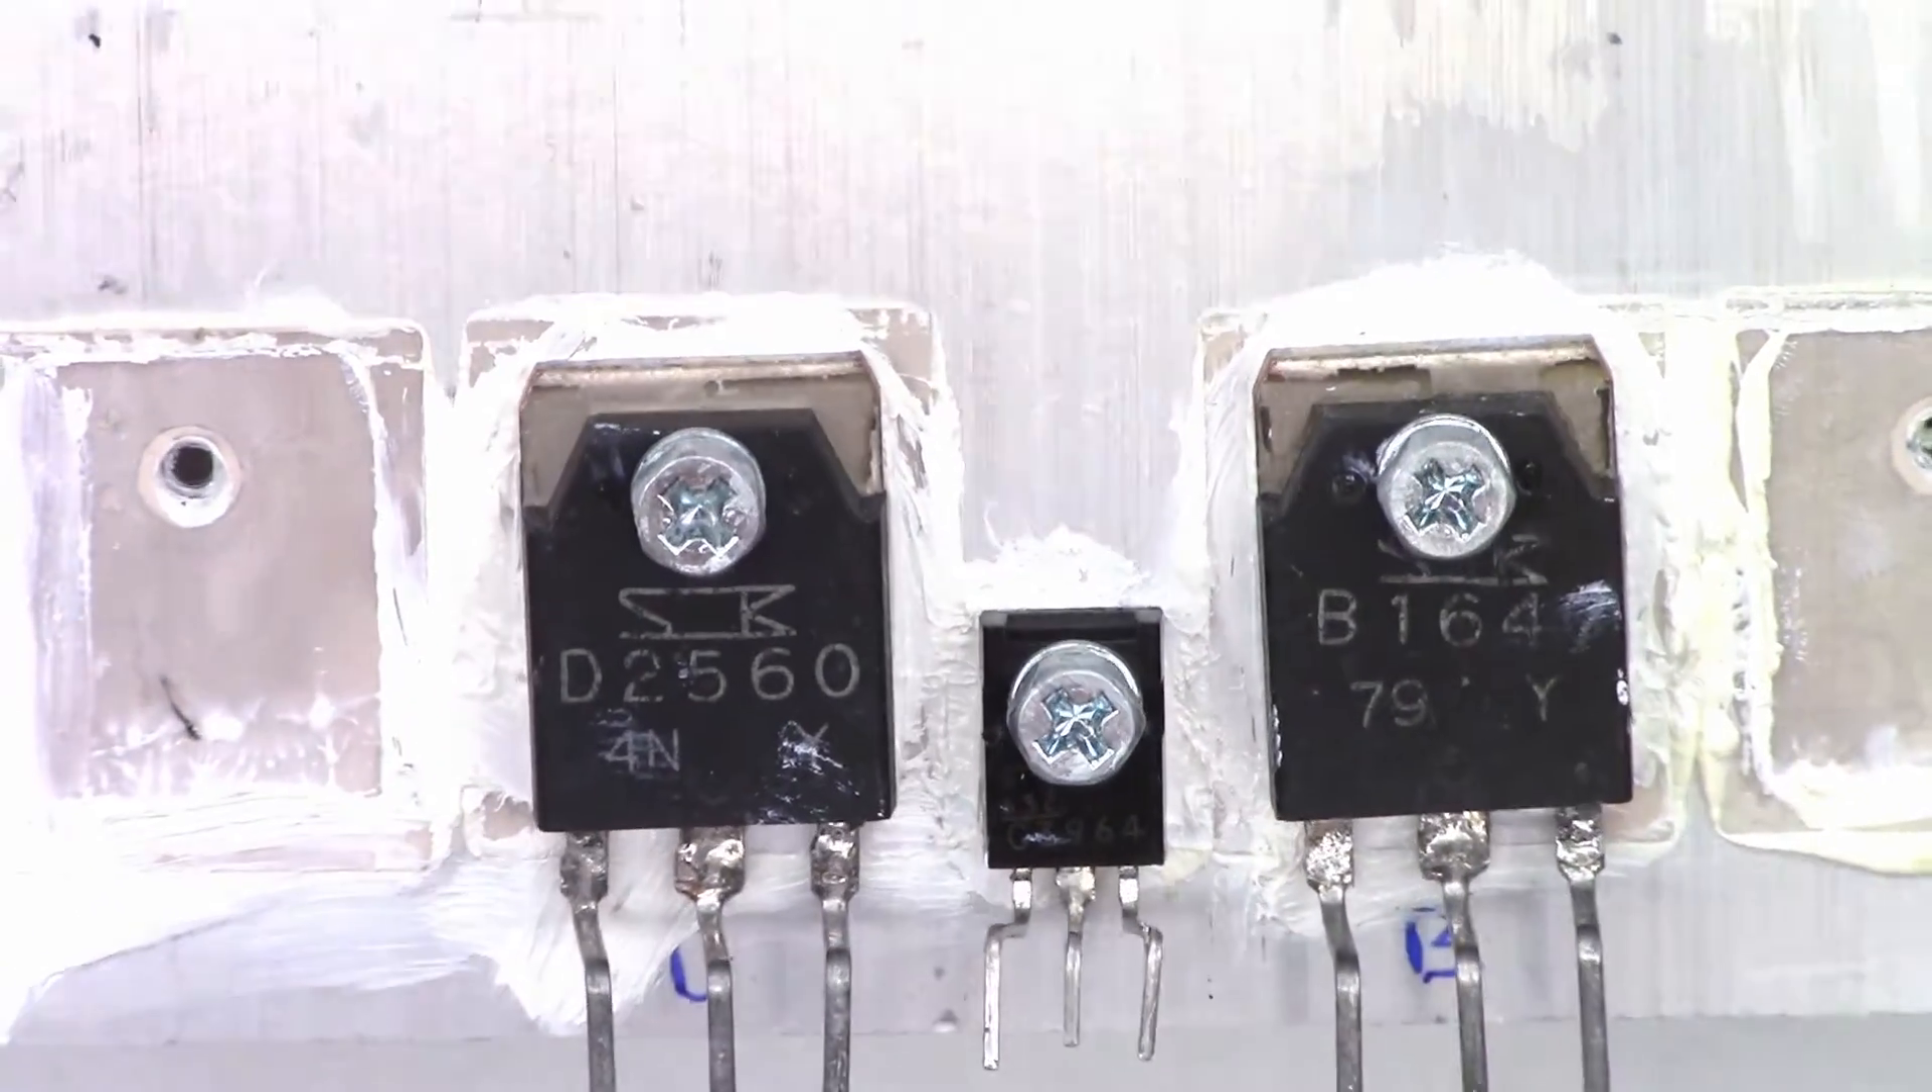Okay, so I have the two power transistors and the bias regulator transistor mounted to the heat sink right now.